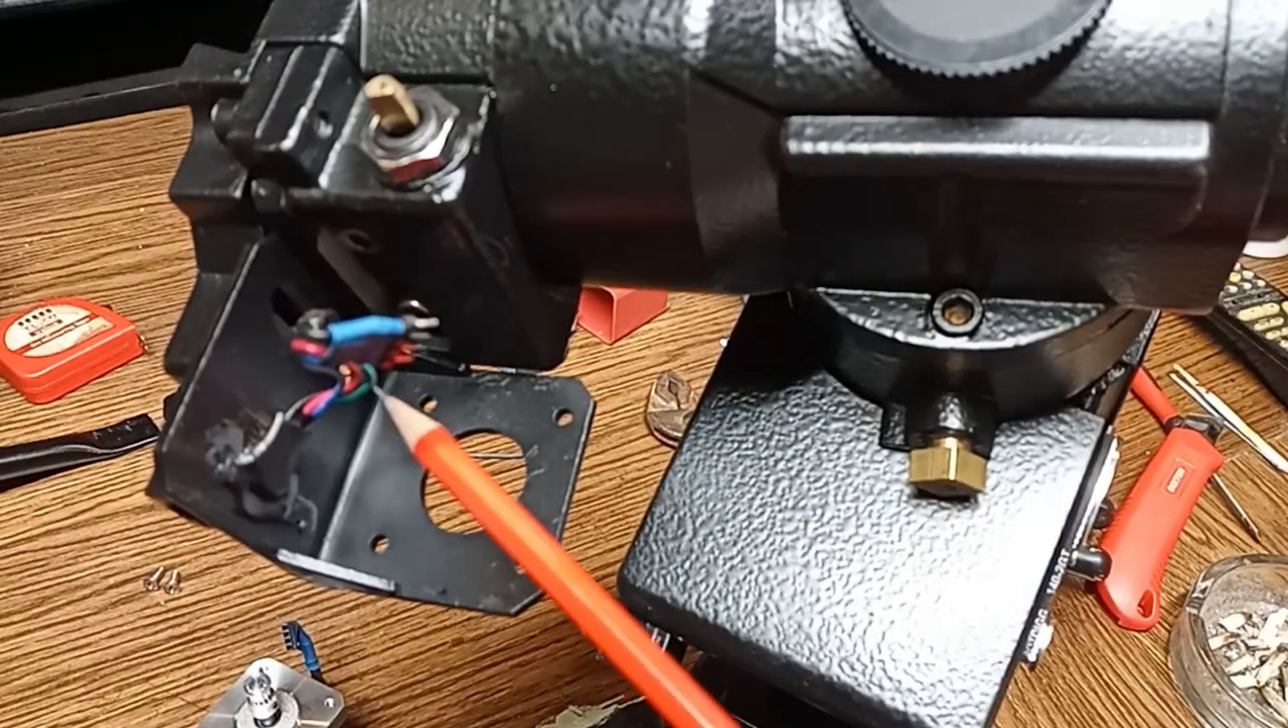So the bracket is on in place.